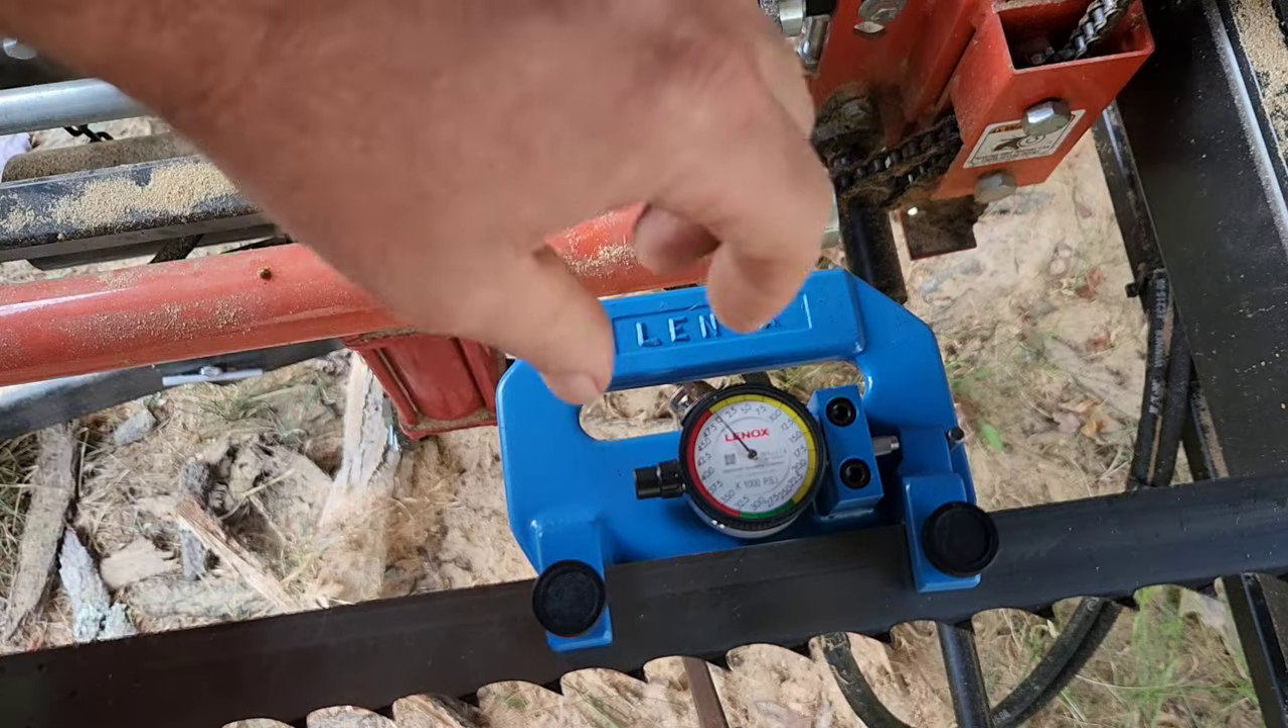Okay, so gauge is on there.